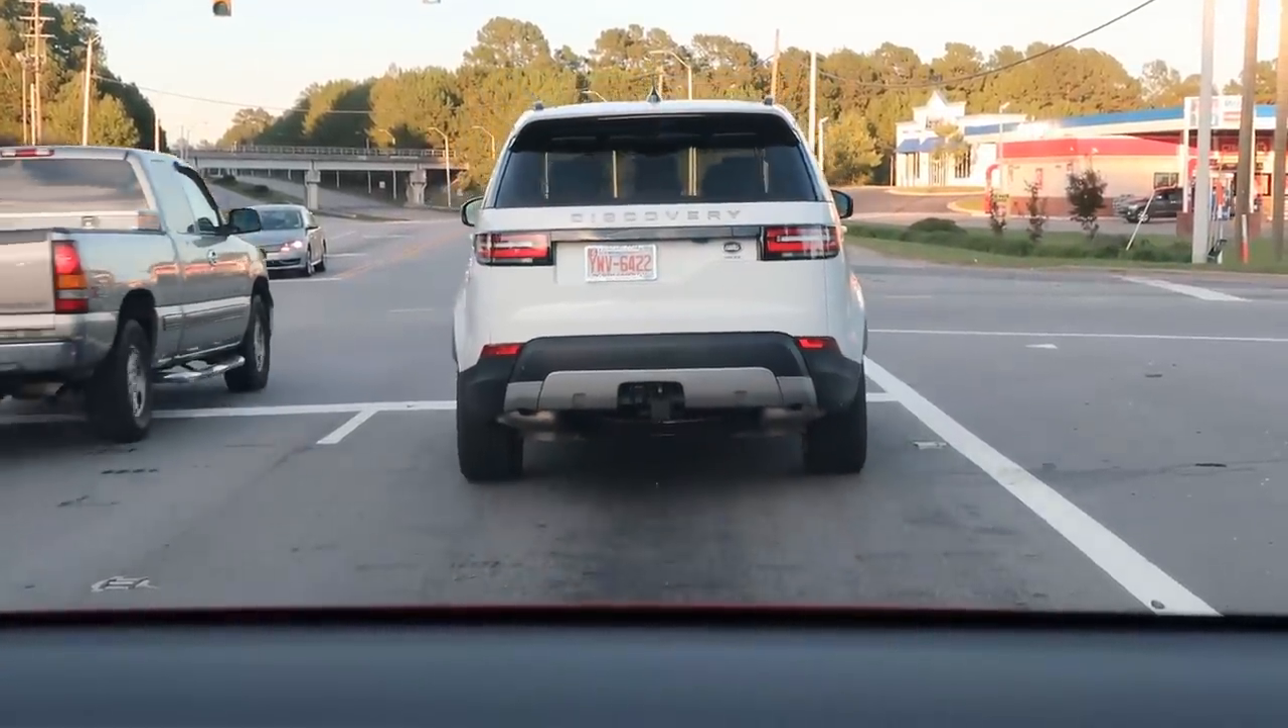Don was noting that the uh you know license plate is off center.